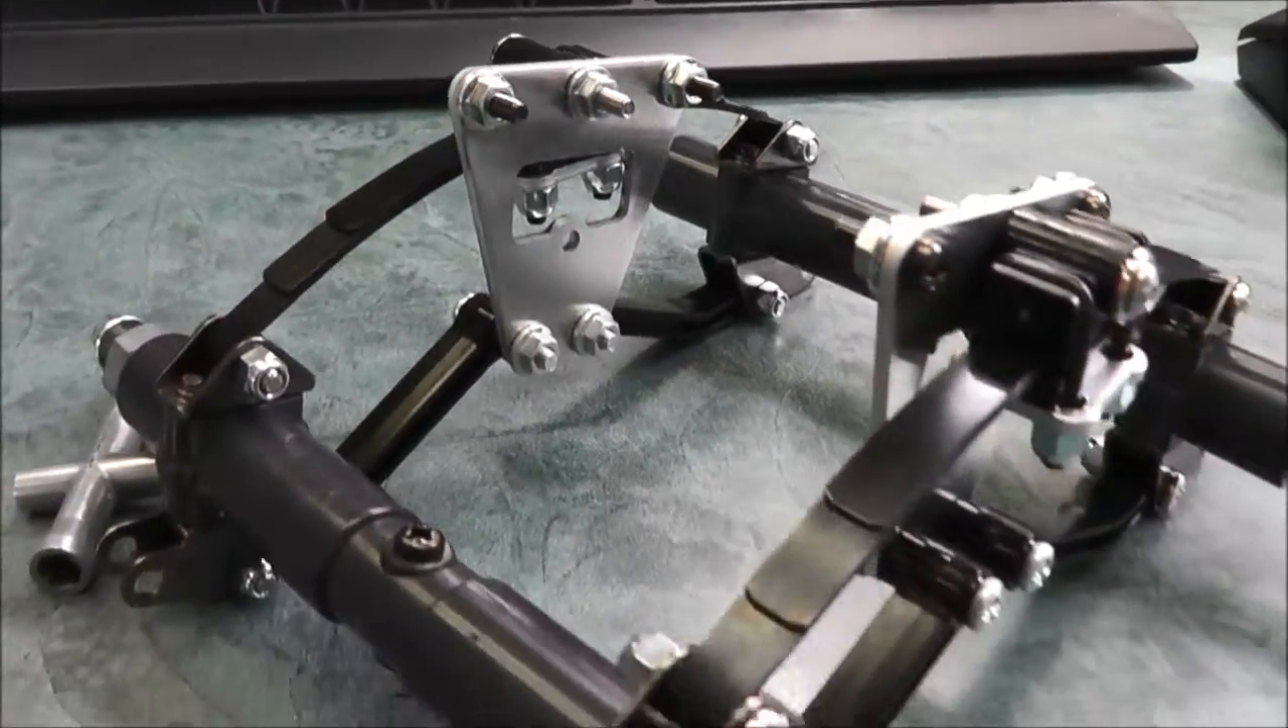All righty suspension is mocked up and you can see here I have all the screws in just so you can see where they are when it's up on the on the truck.